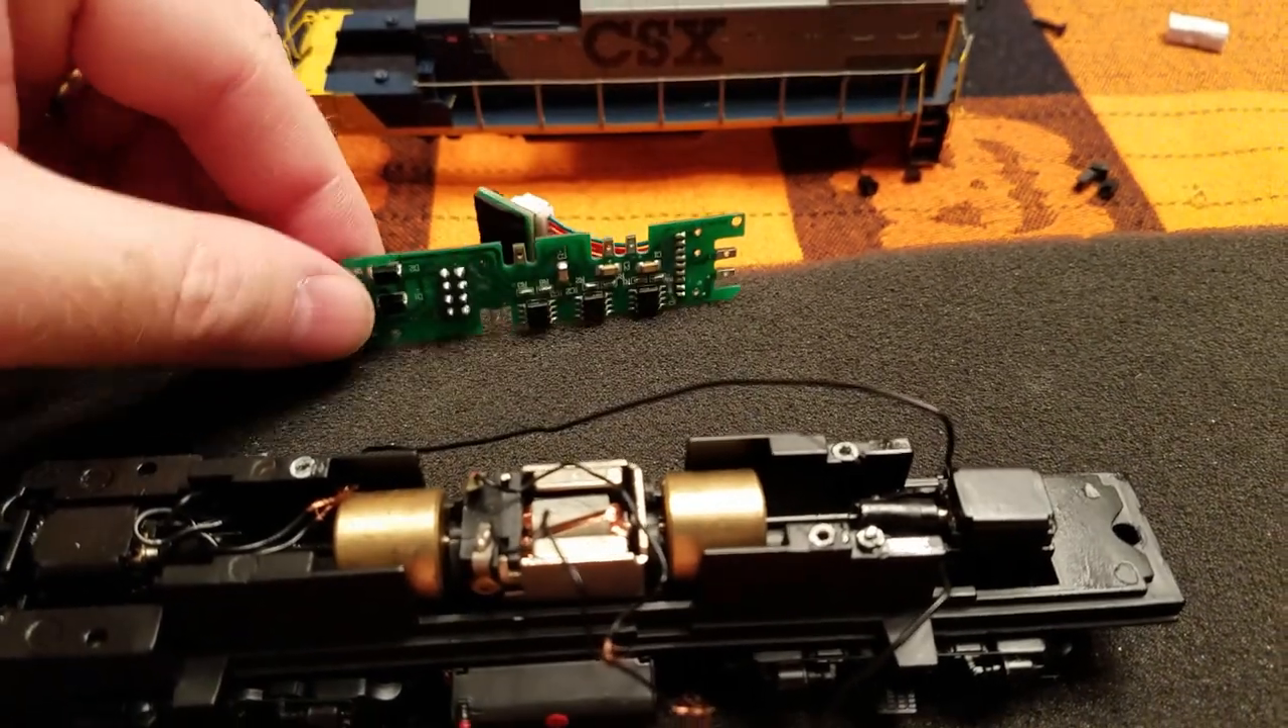So obviously I removed the board.